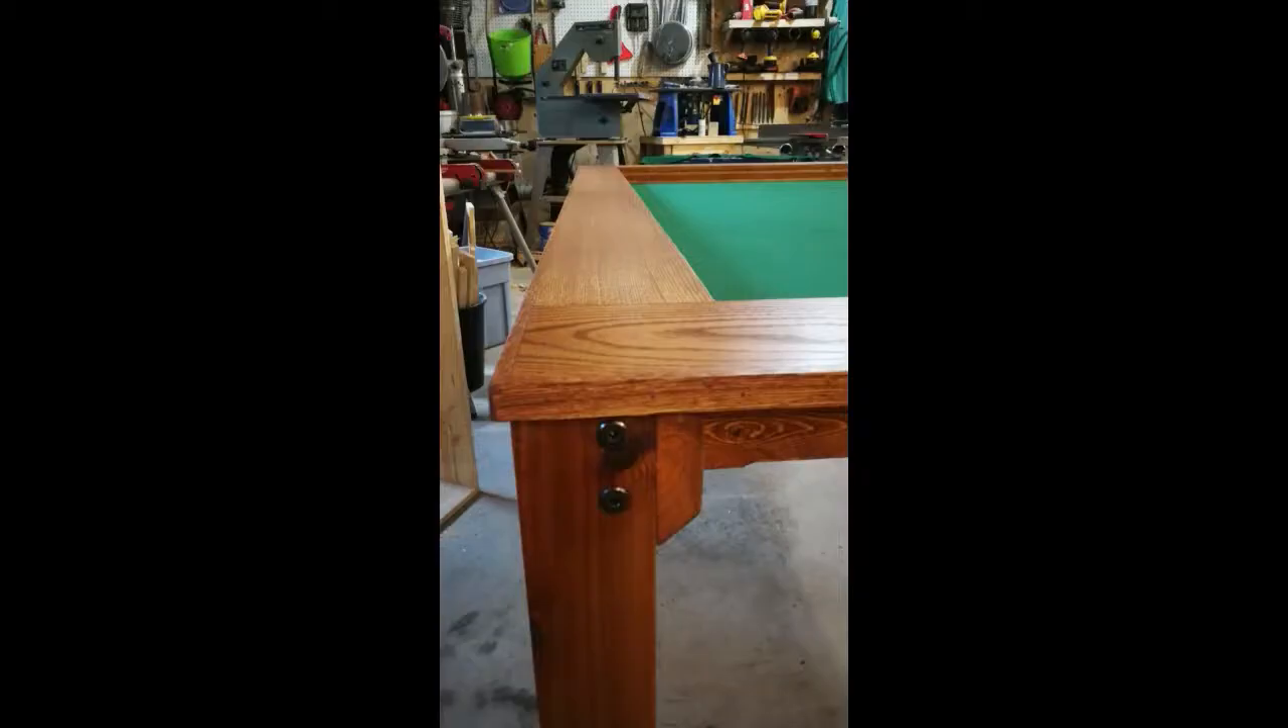Got the felt on and now it's looking pretty sharp.